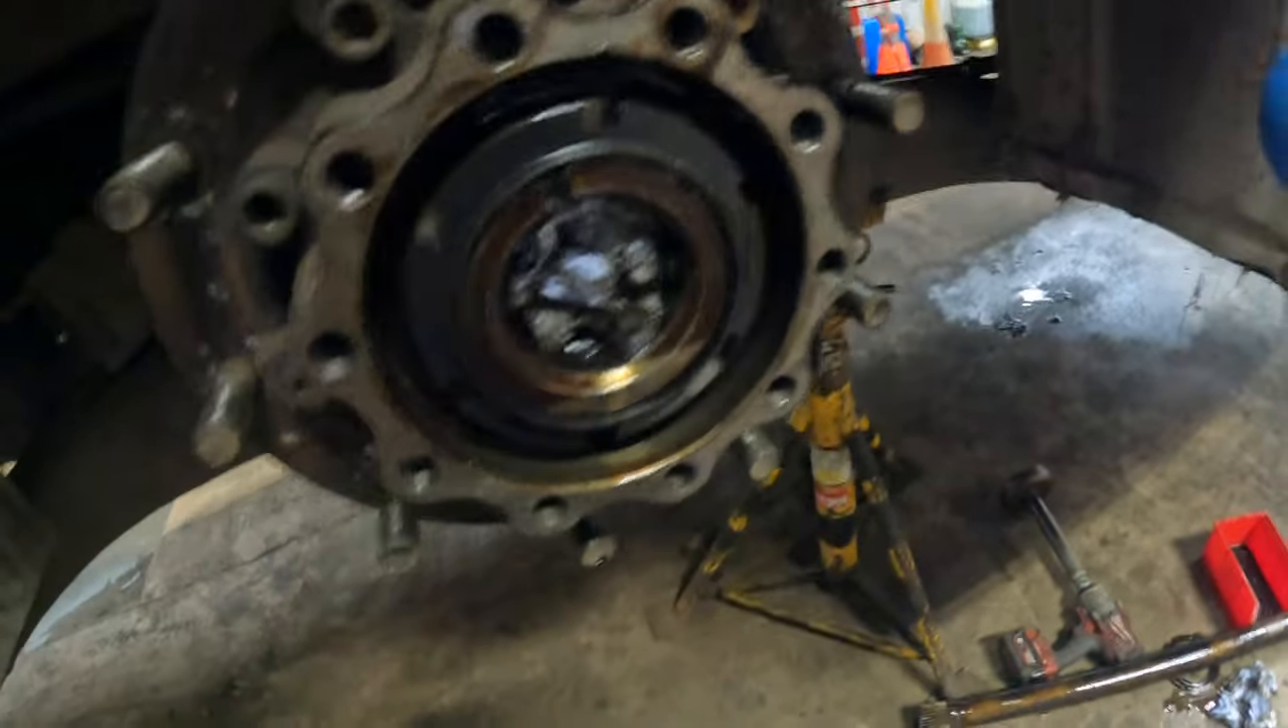So that's the hub back on.